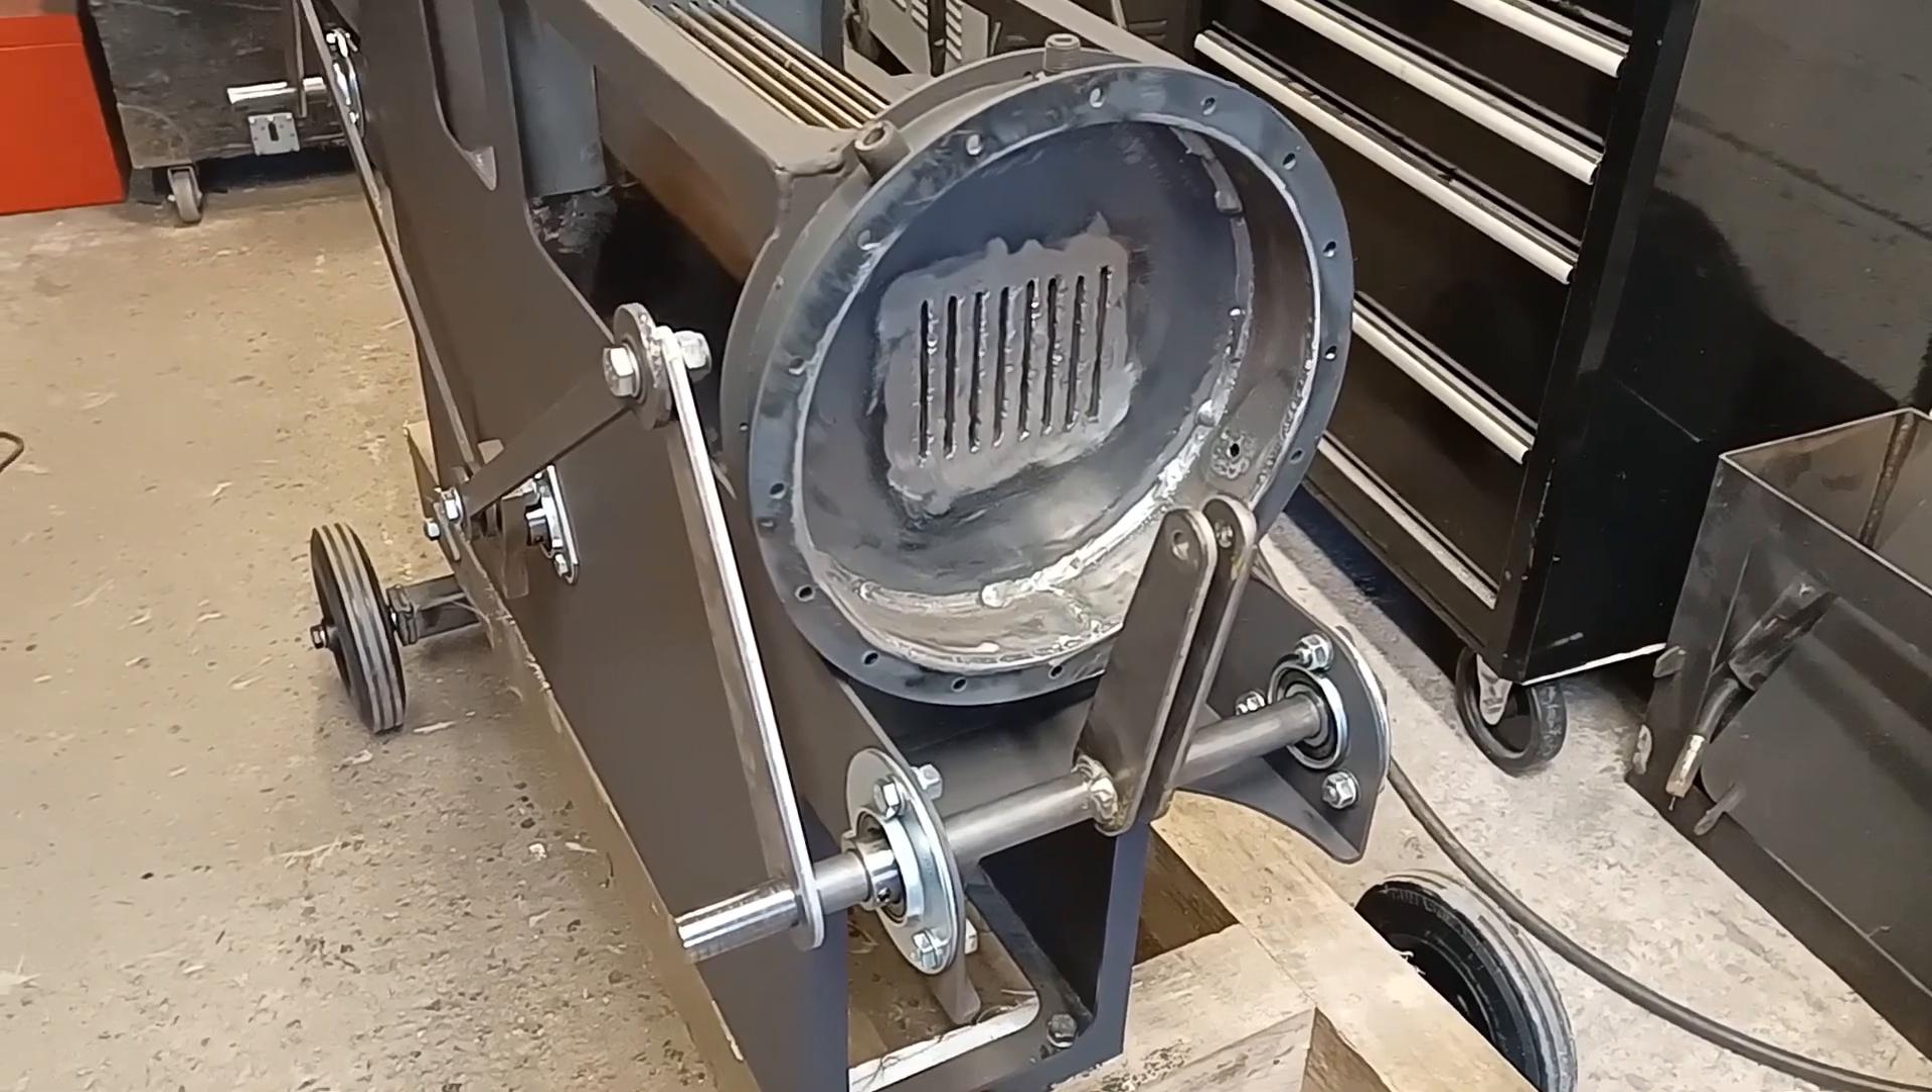So I've loosely put all the linkages in position.